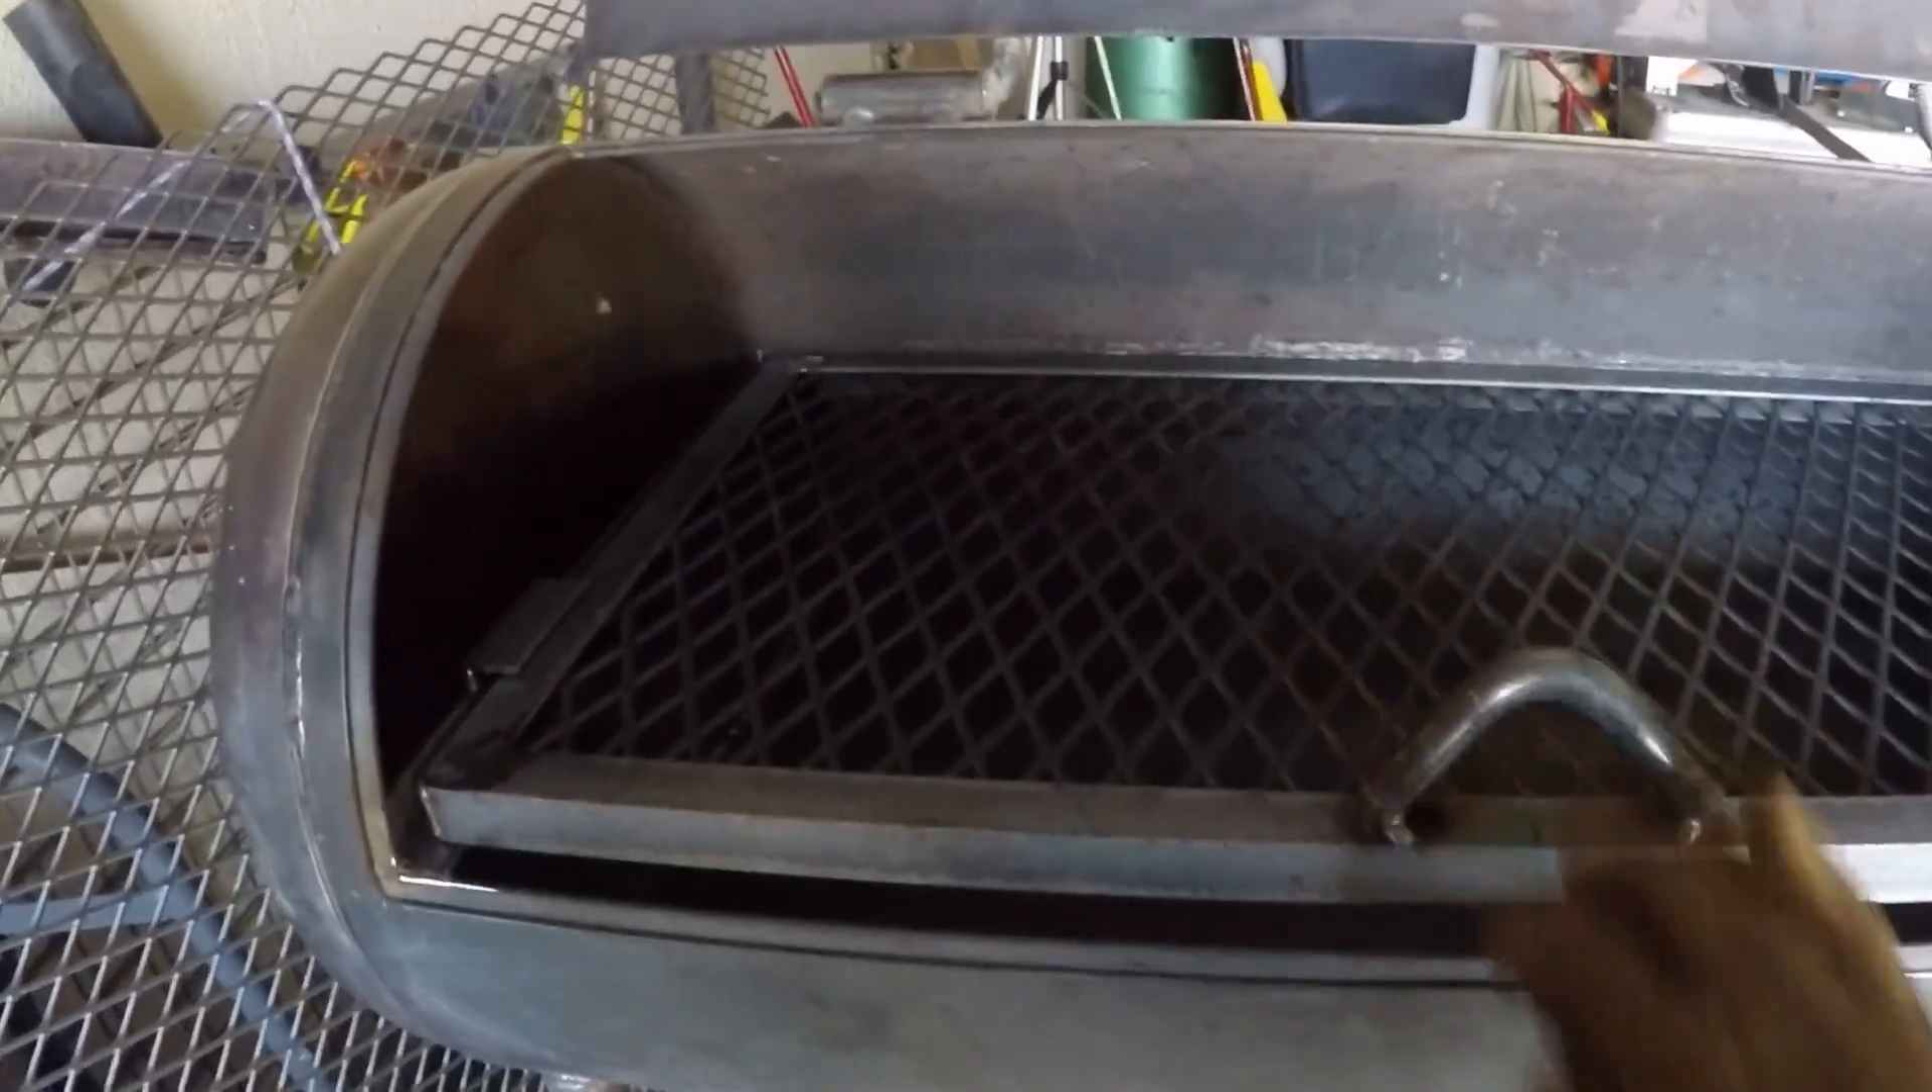Aquí ya tengo la tela de metal expandida instalada.